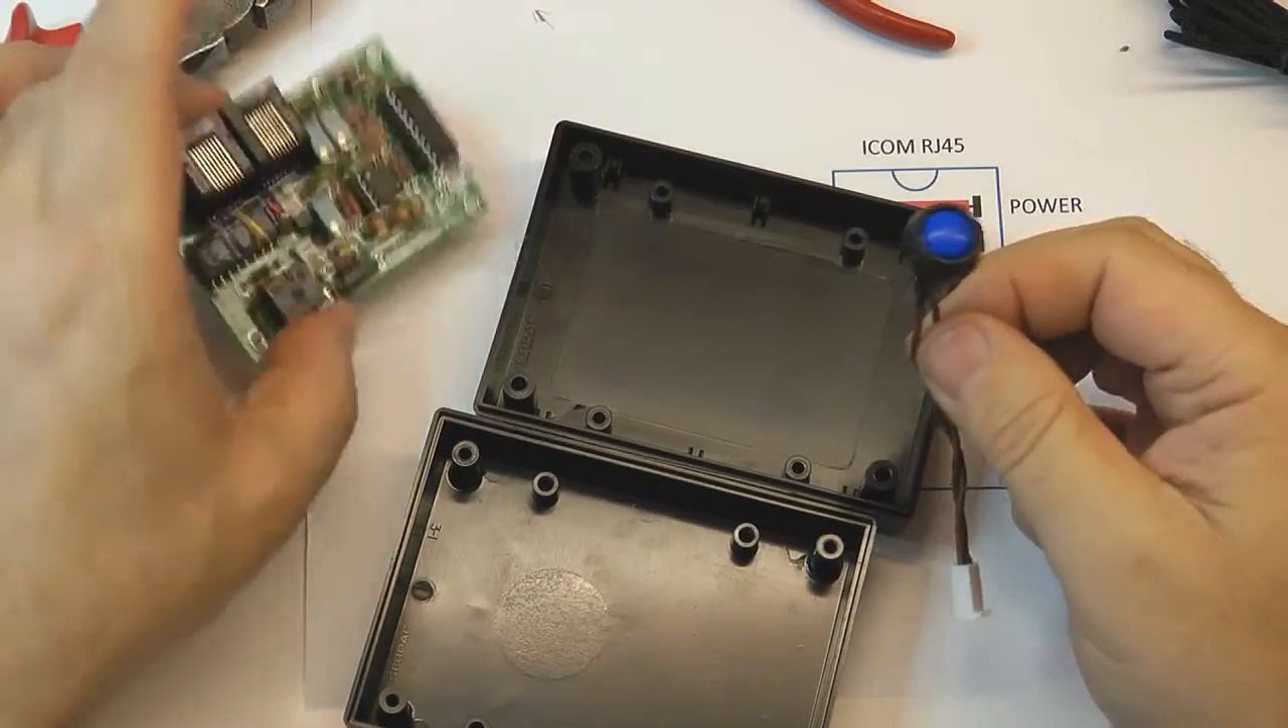Okay so there's the switch and the board ready to be mounted in the case which we'll do a little bit later.